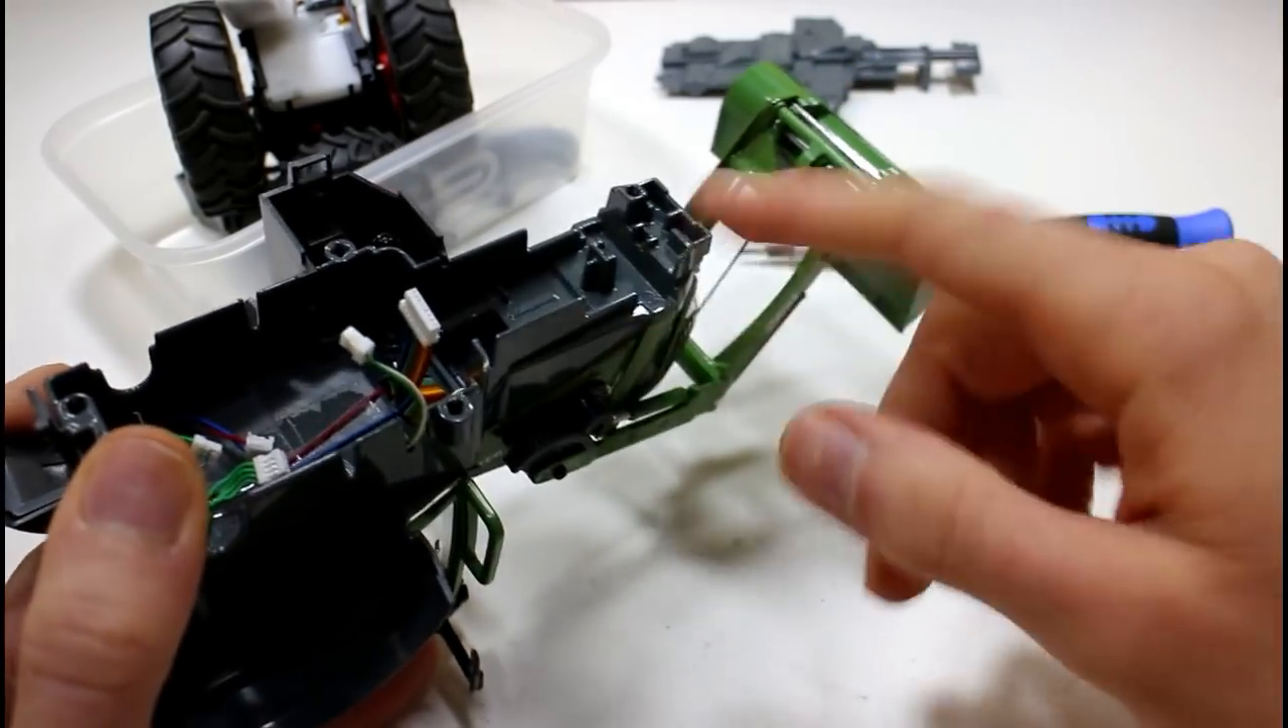Okay well we've gone far enough that we've exposed the wires for the control here at the front.